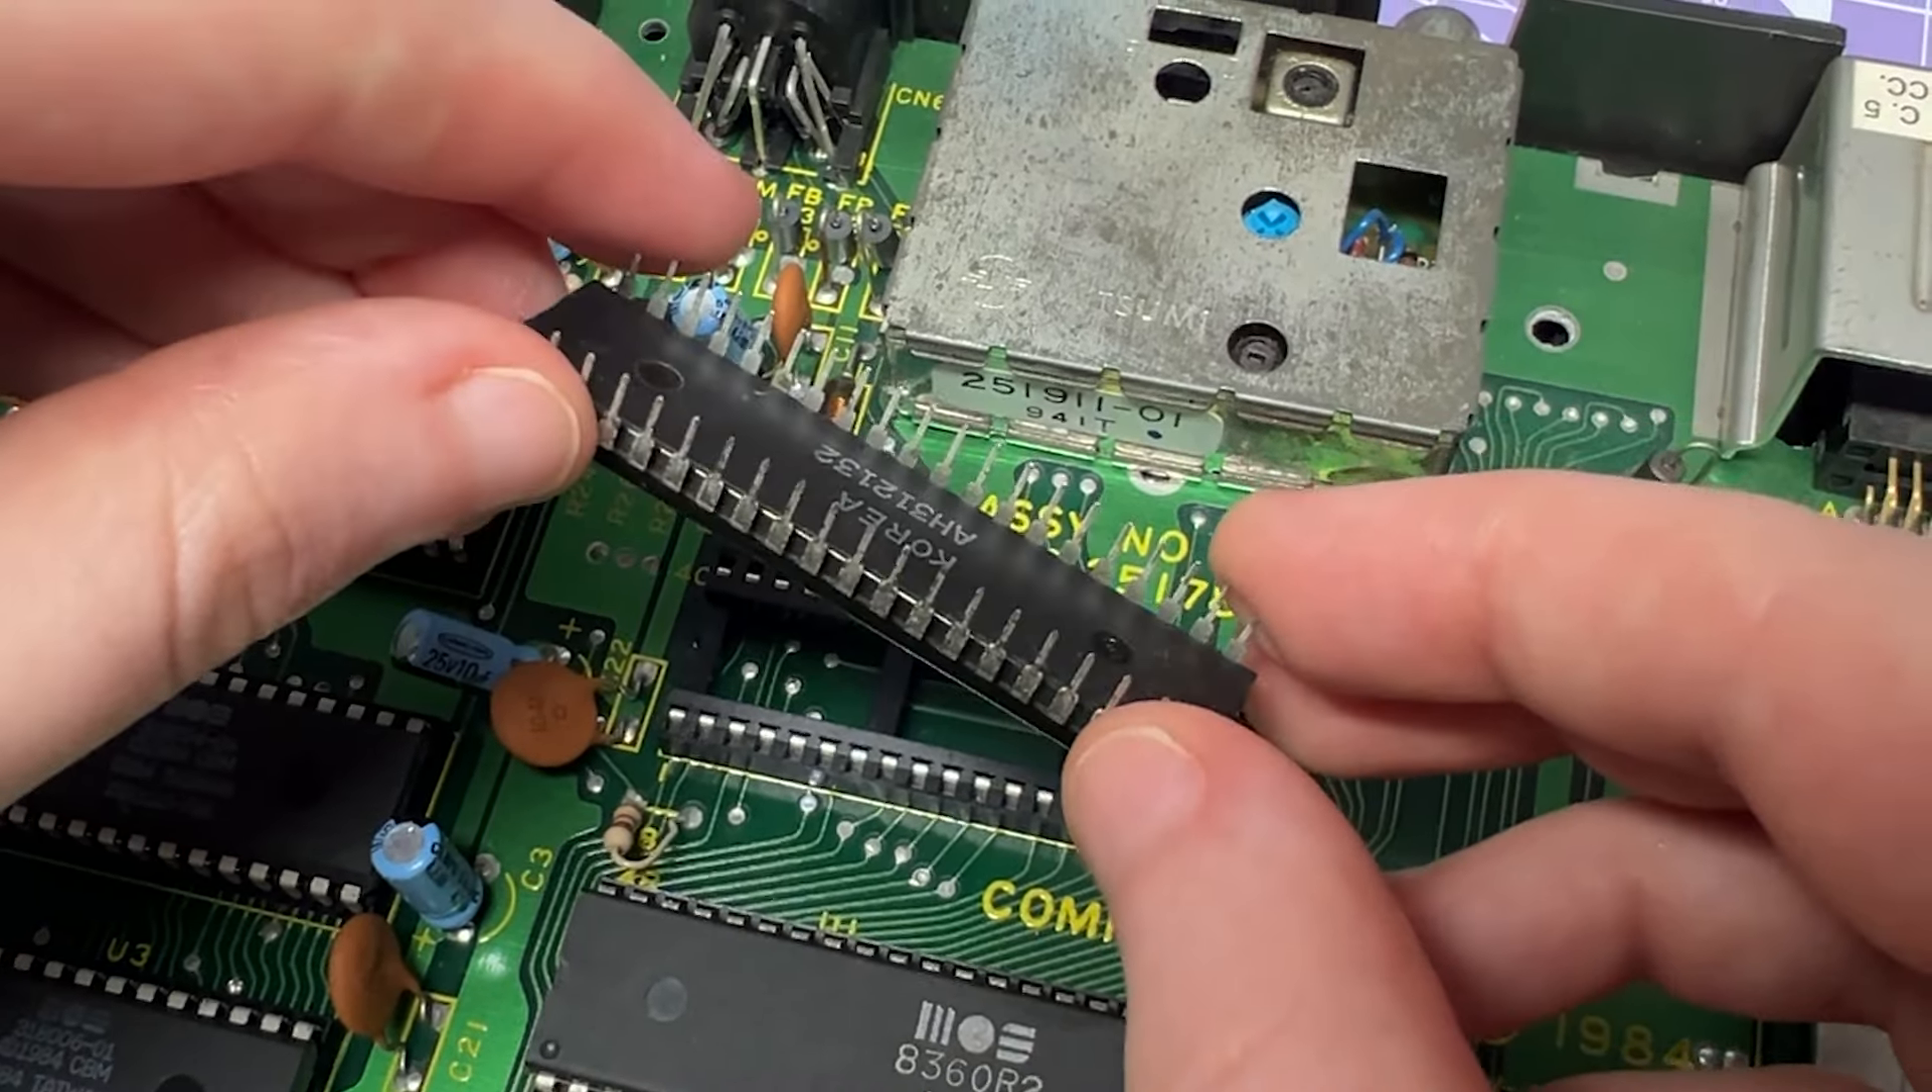So there we go, the CPU is removed now and none of the pins are bent, which is a bit of a miracle for me, I will say.